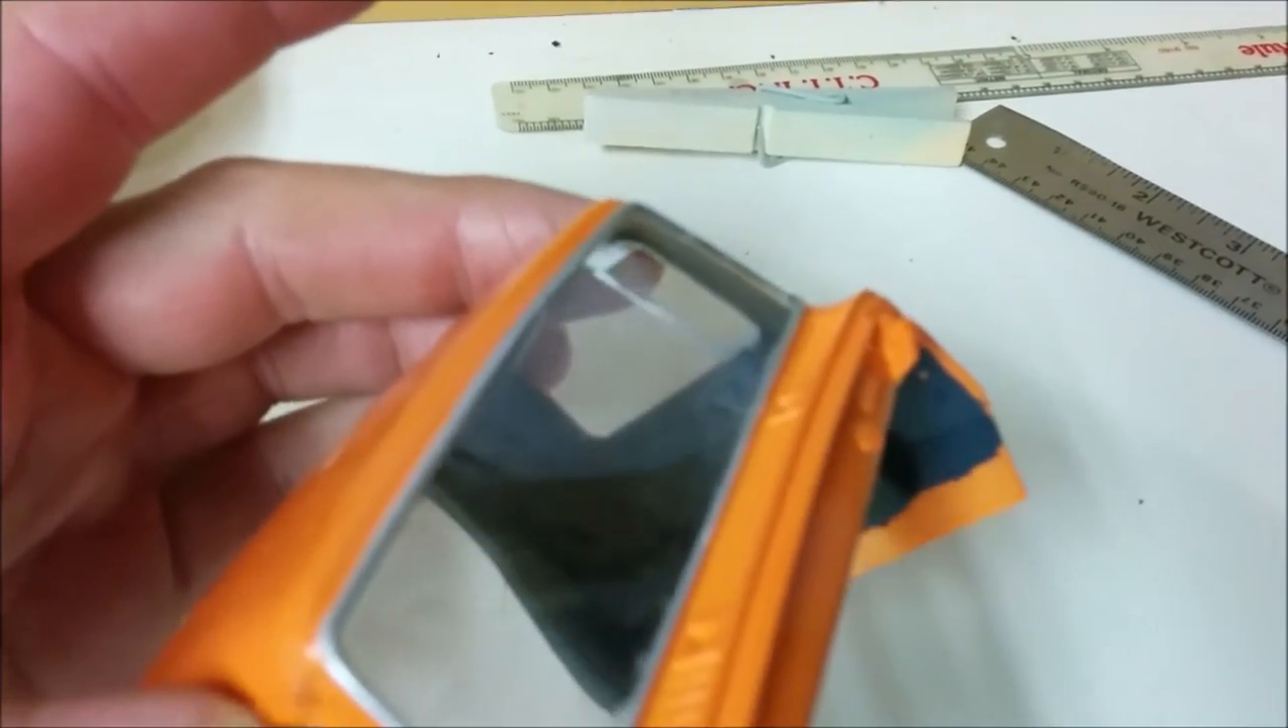We've glued the windshield in place here as you can tell by all the fingerprints and that was done using white glue.